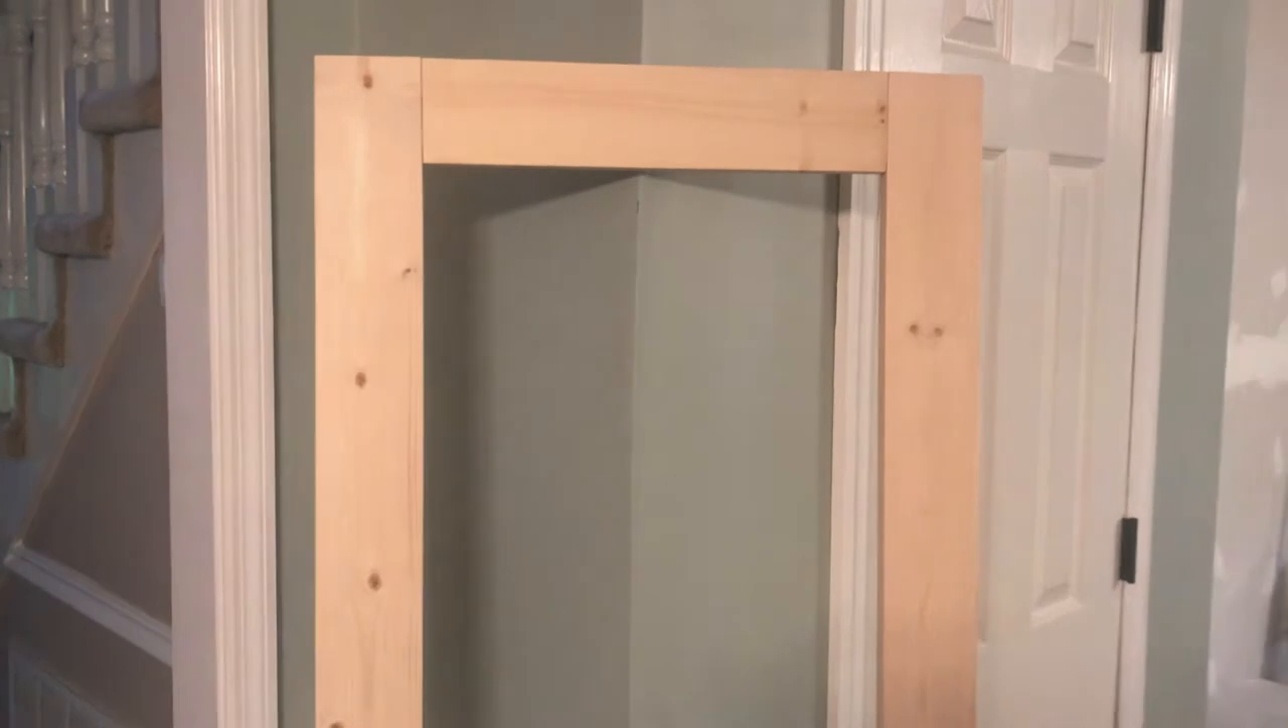Okay, so we have assembled the frame for the barn door.